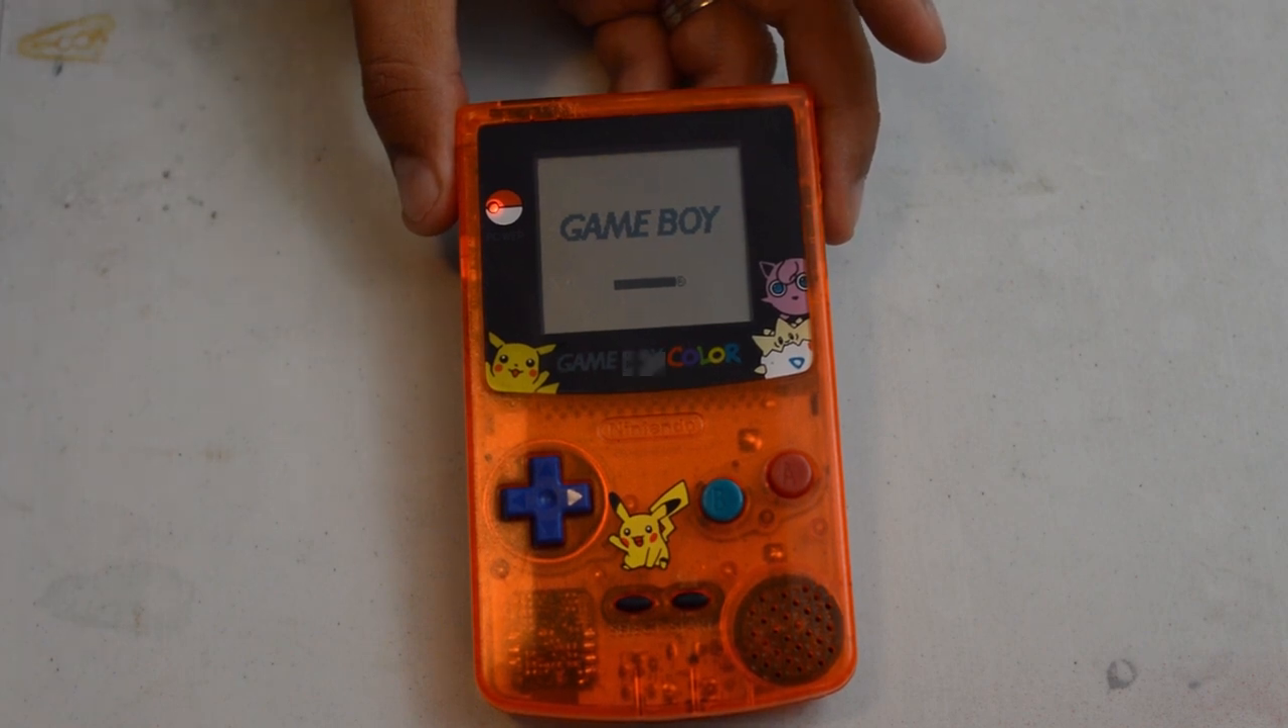And let's flip the power switch and there we go we have our reshell done.